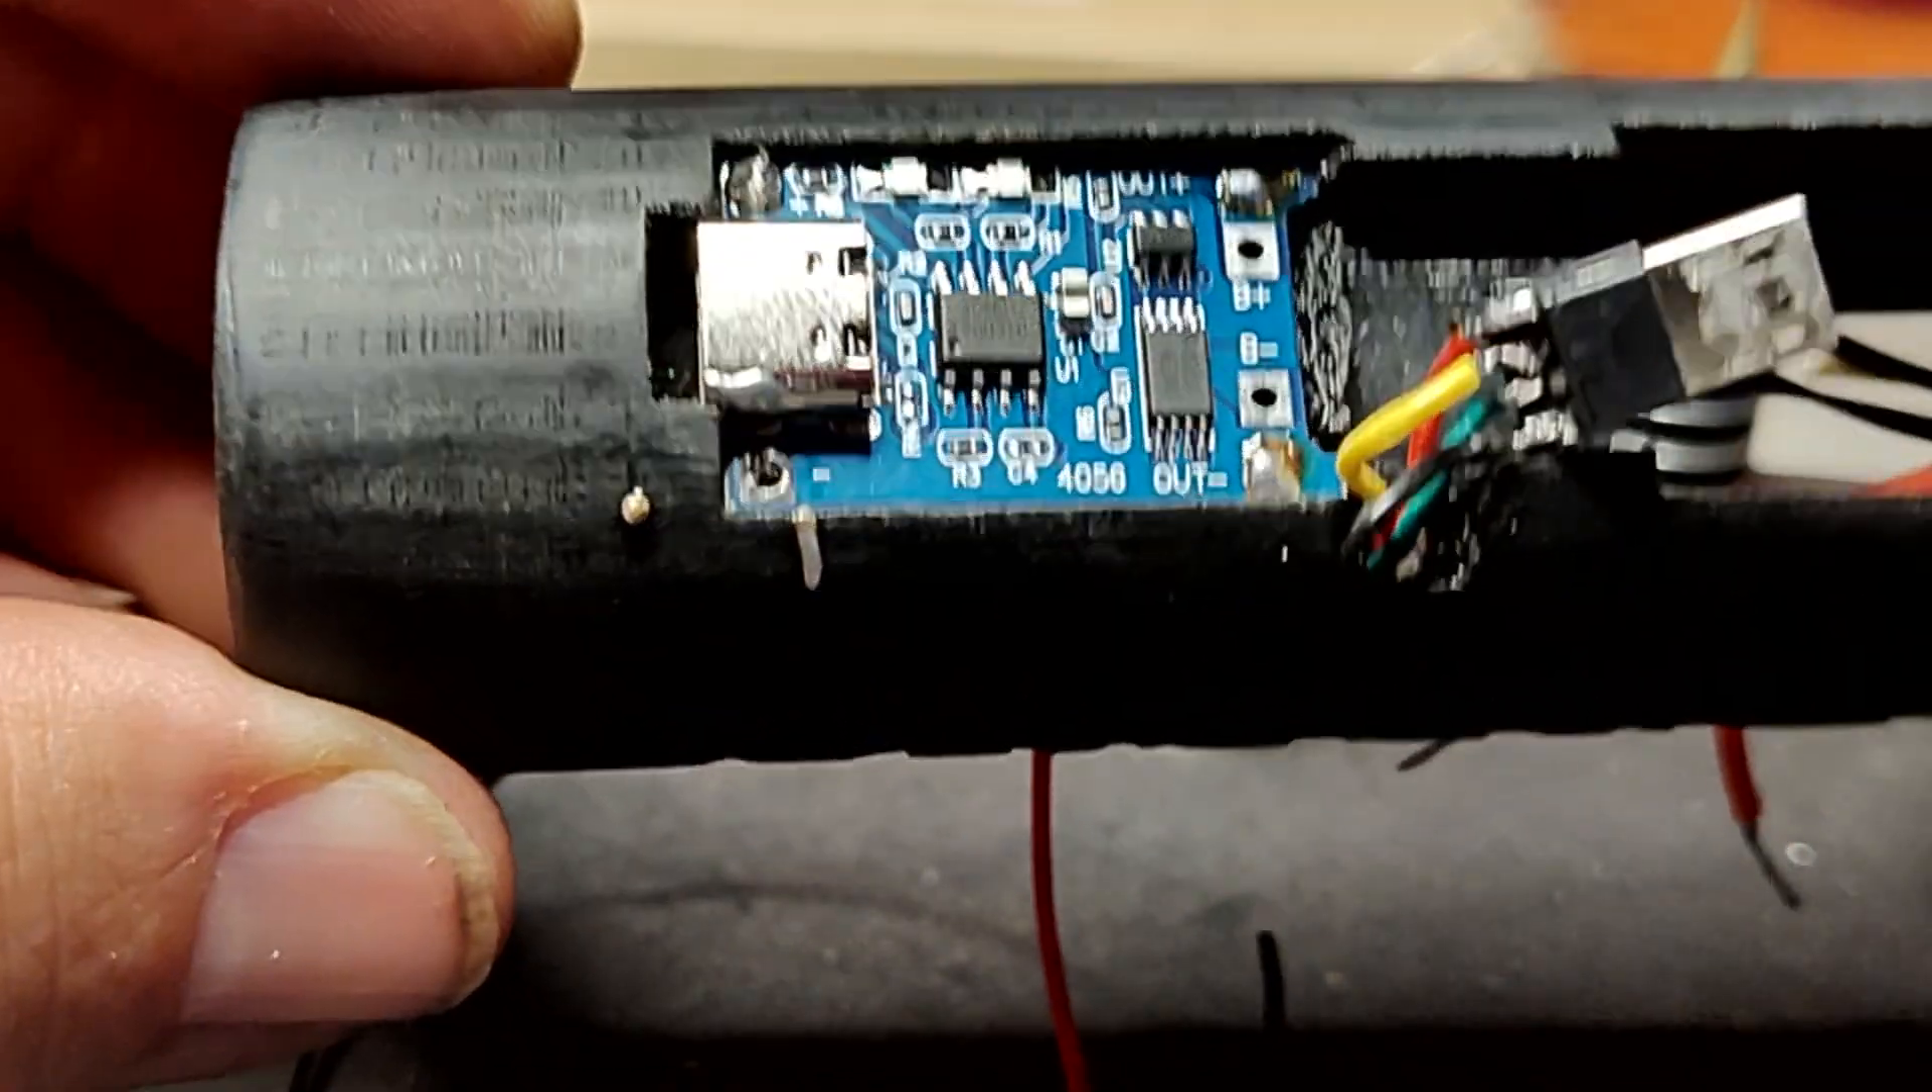So the first circuit board is in. Good fit. It still looks like a wiry mess here but we're going to take care of that.